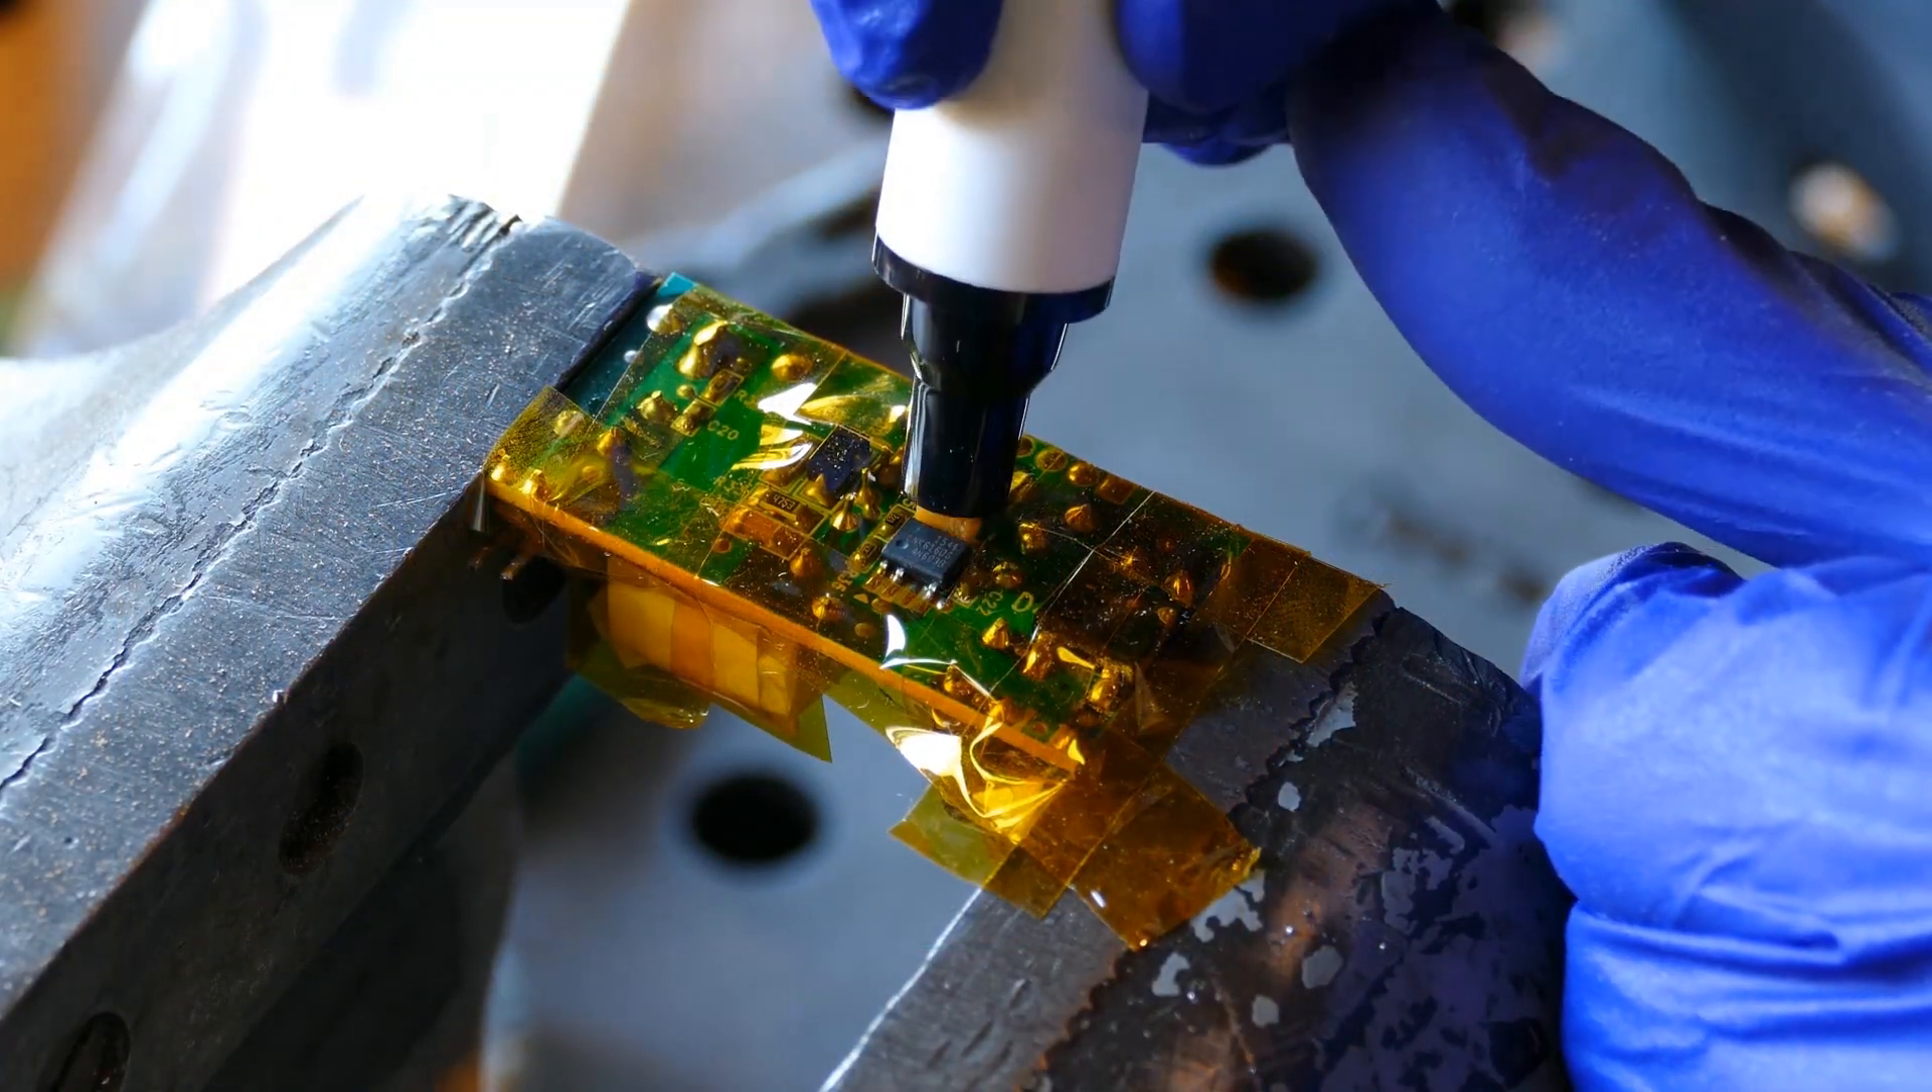I've covered the board in Kapton tape to protect the other components.